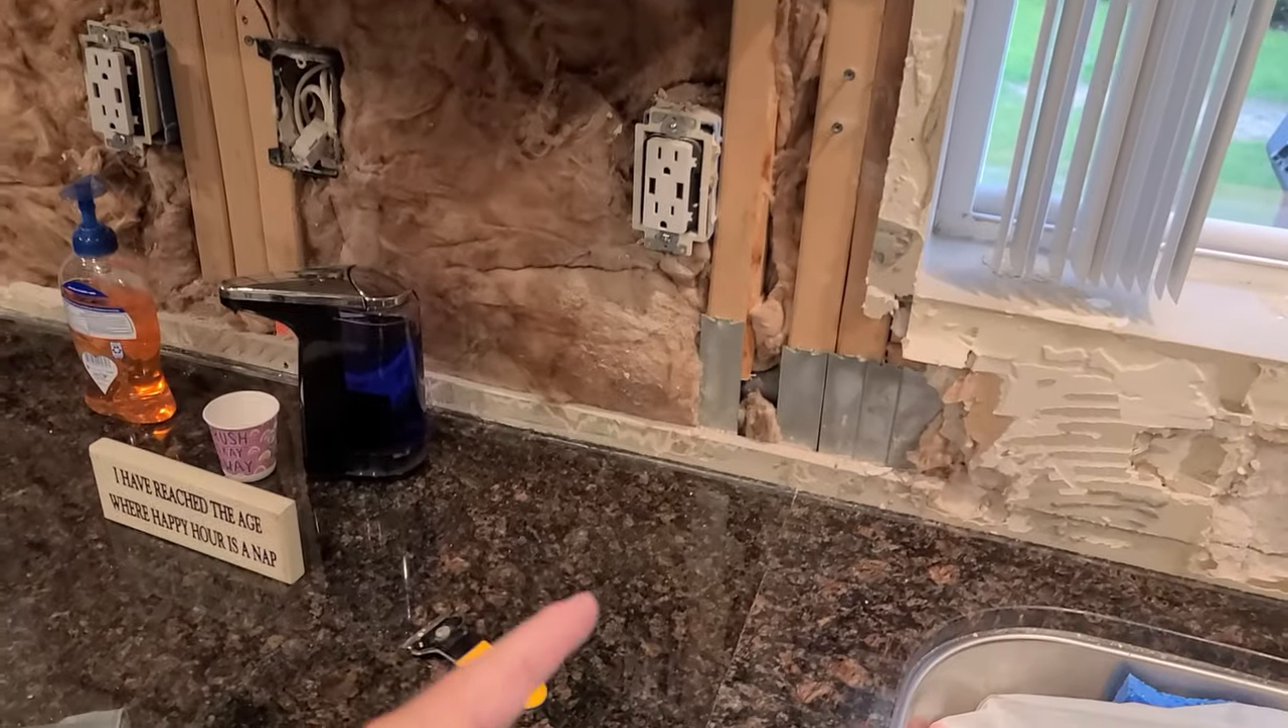So I've started taking out the drywall, and as you can see, I'm leaving a little flange right there.